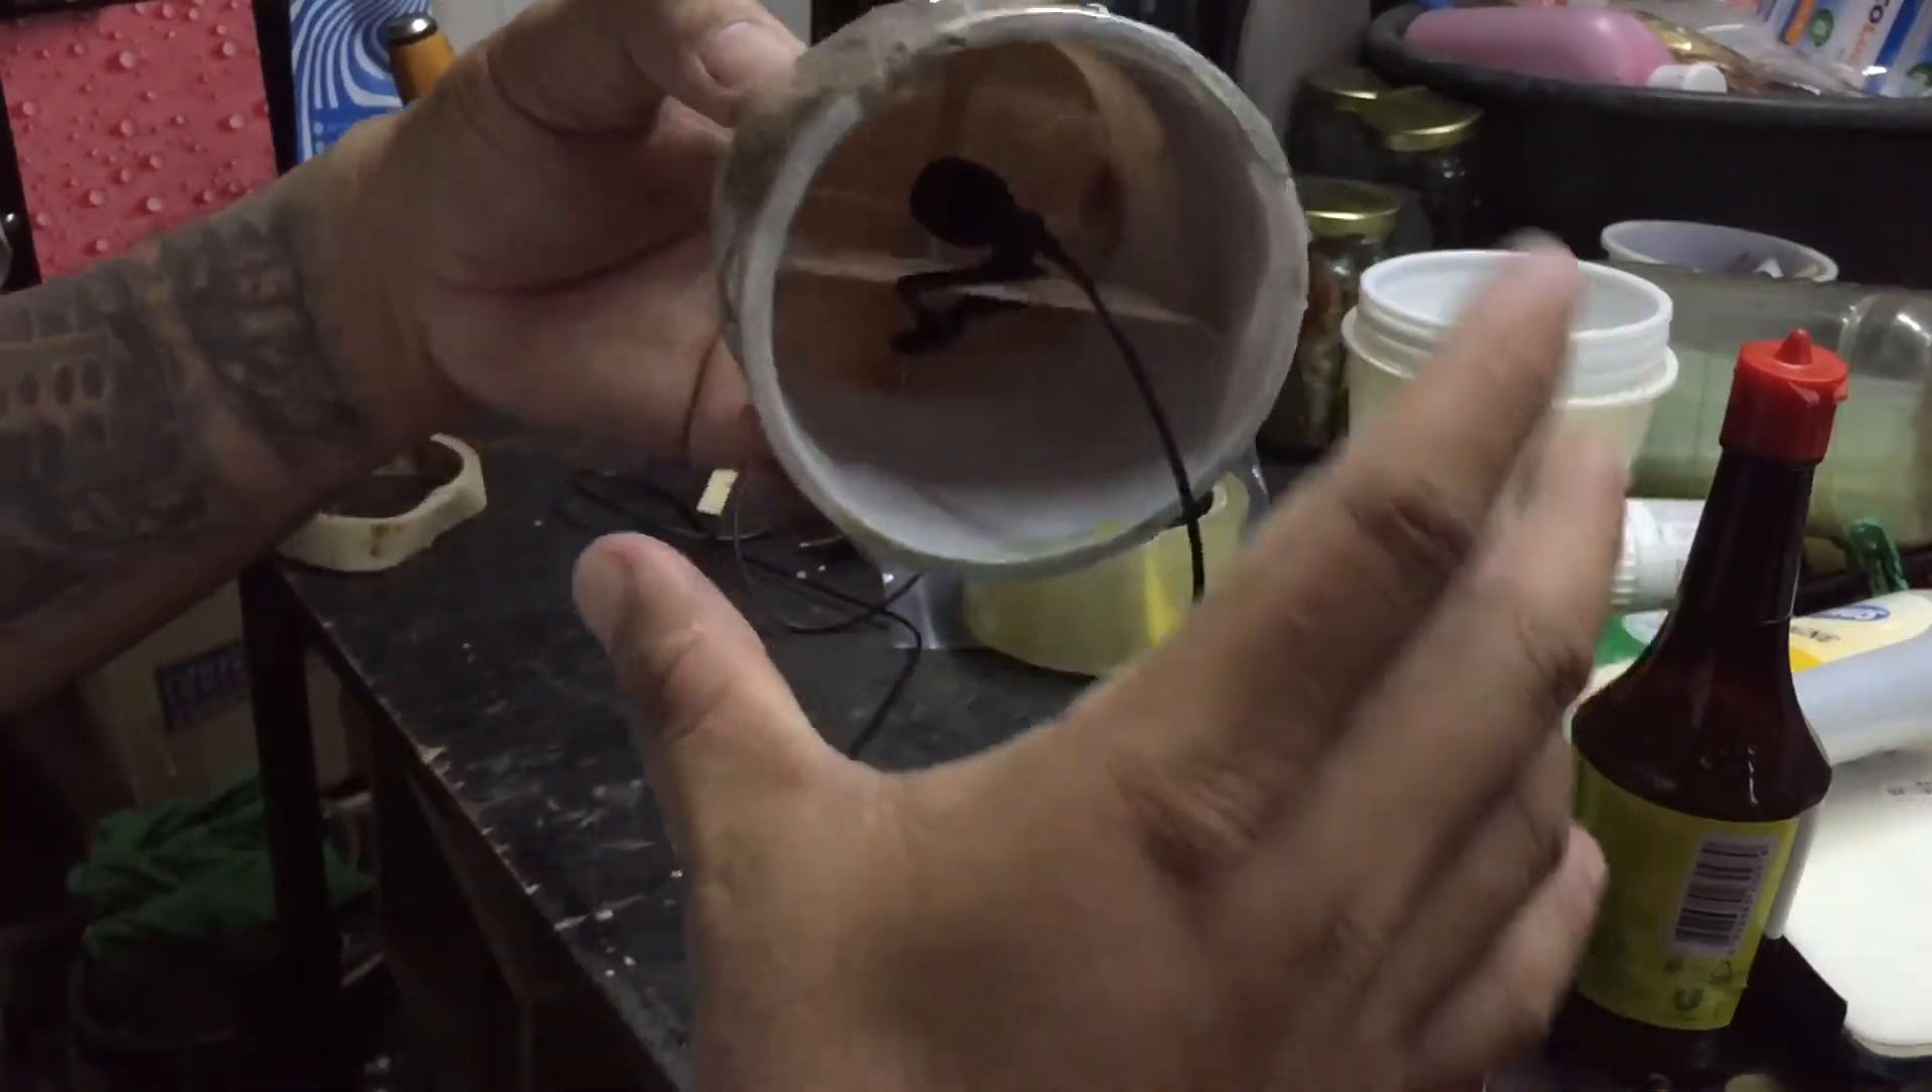So yan nagkabit ko na yung mic.